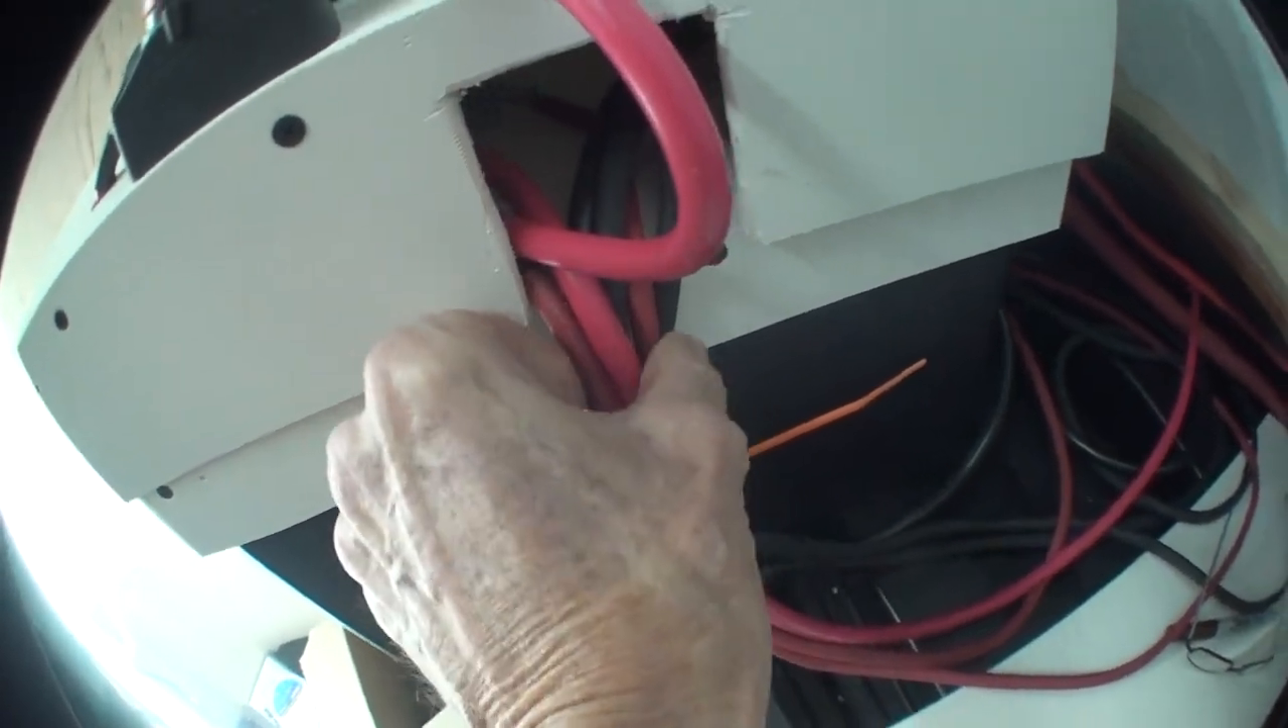I have all the negative and positive cables coming in through this one little cutout here.